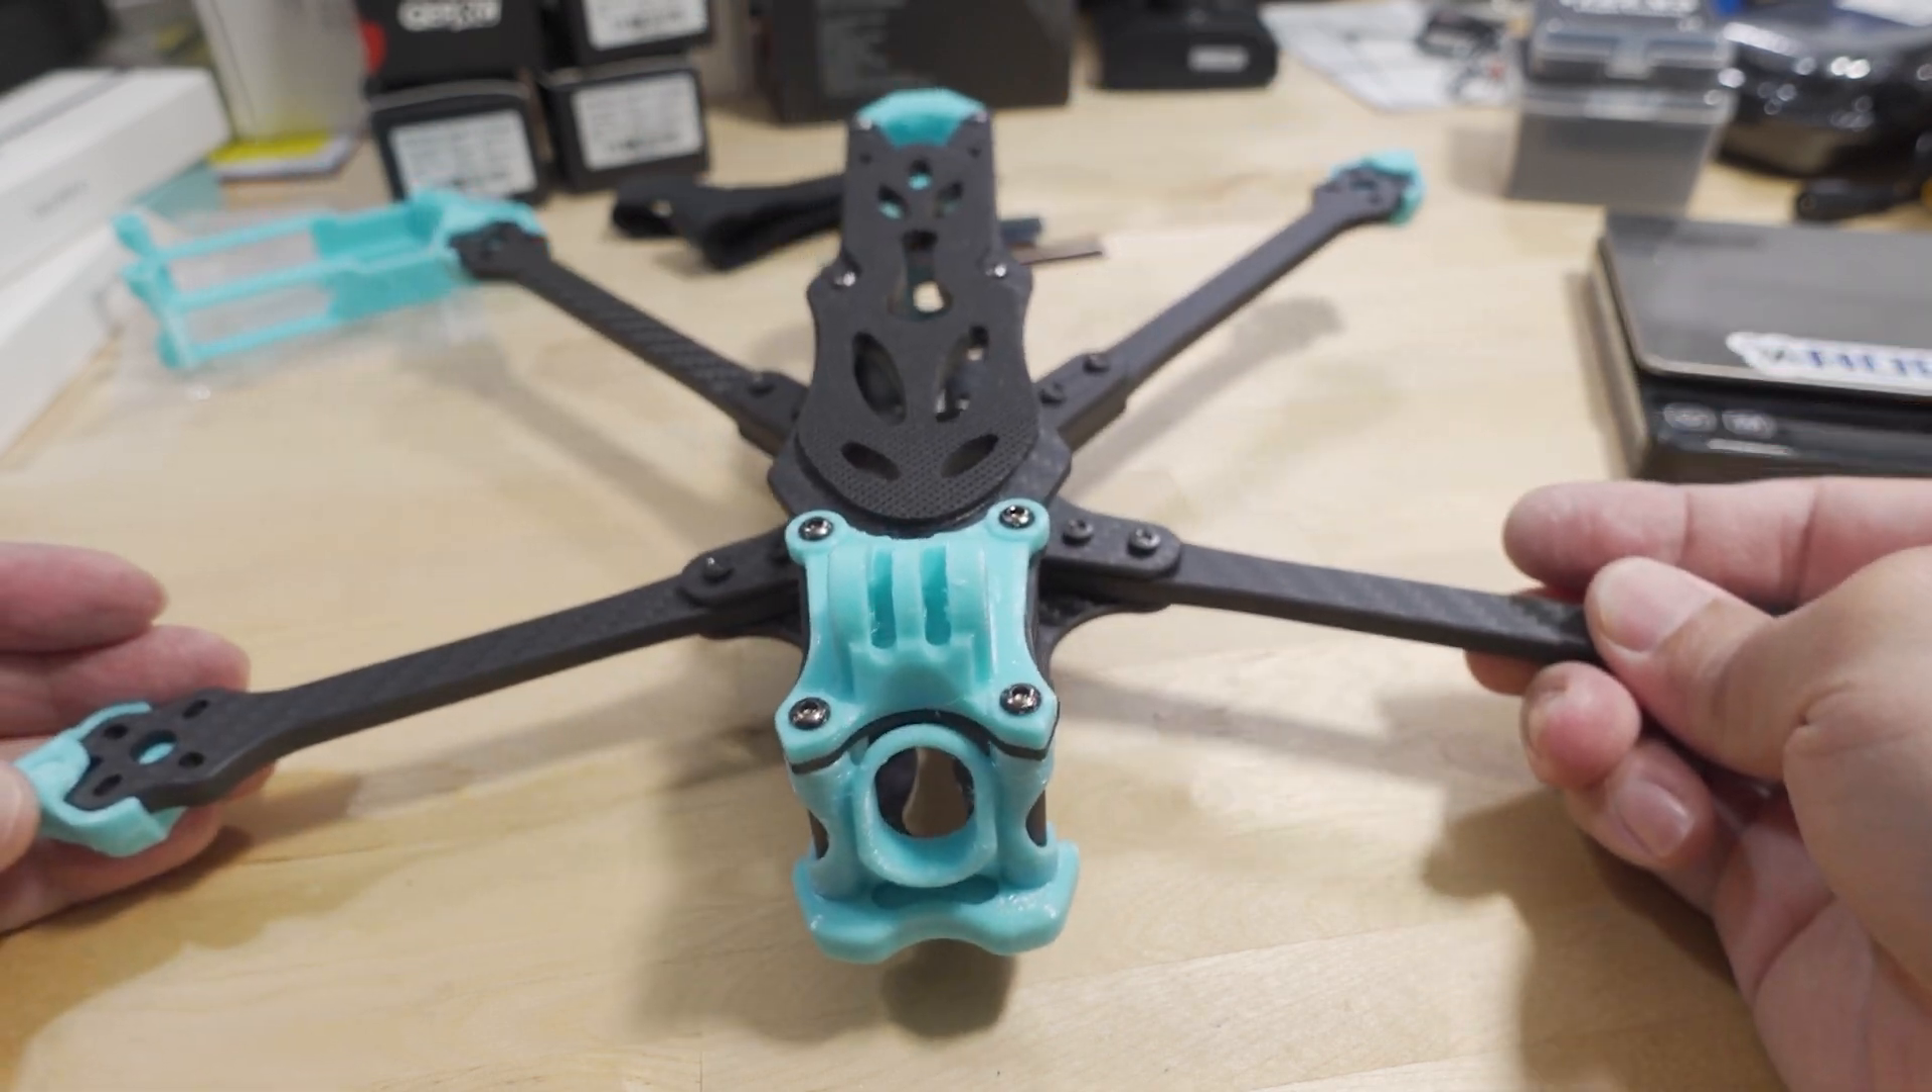Here's the frame completely assembled.